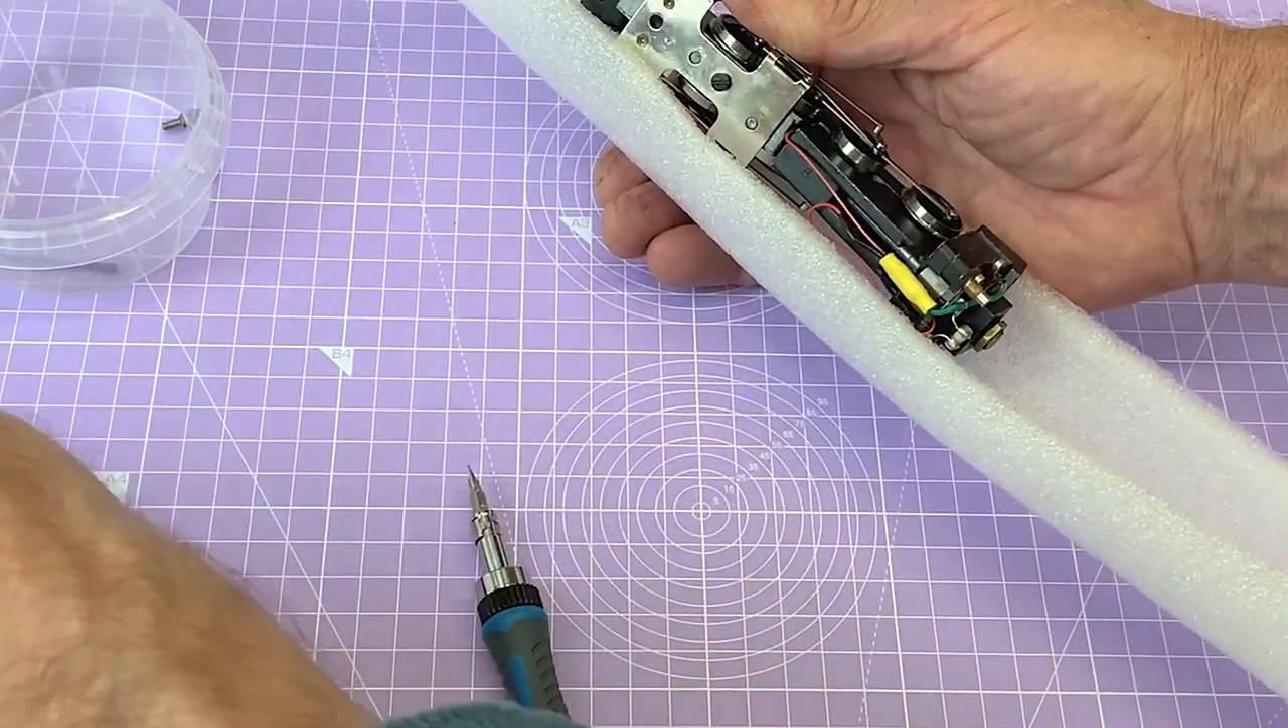So we've got the body off.